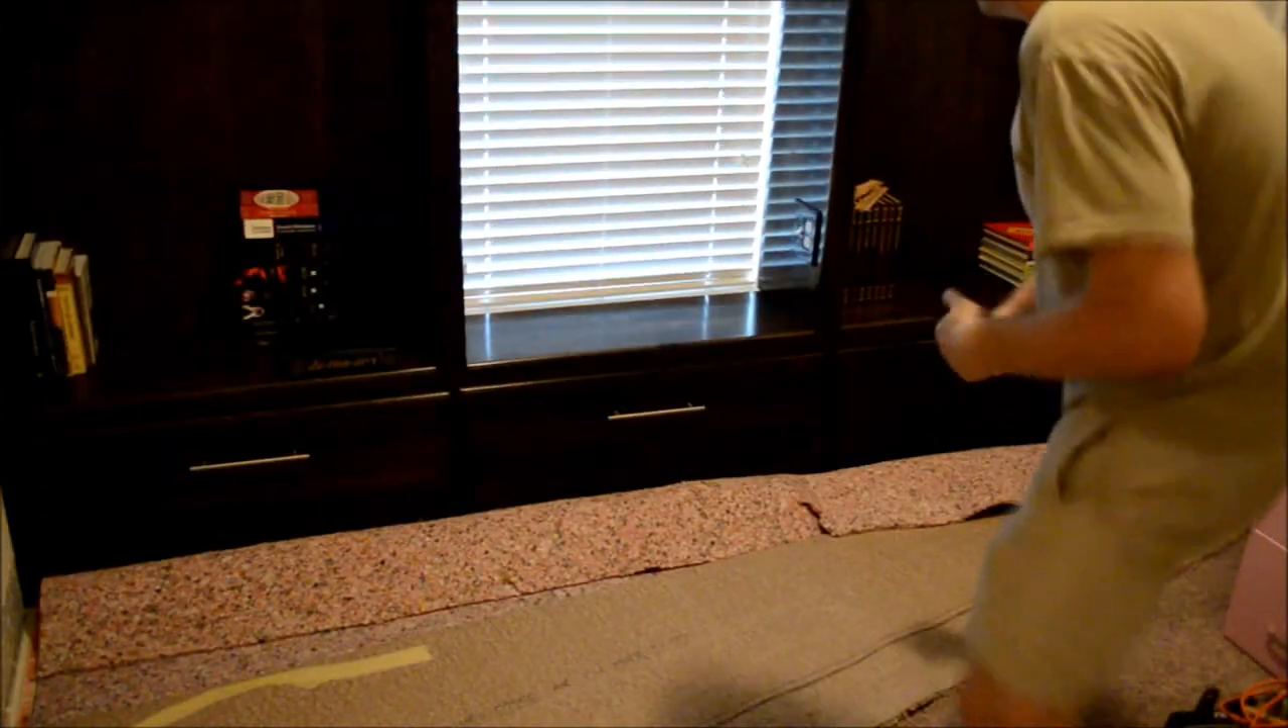Okay the cabinetry is basically done the drawers are in.